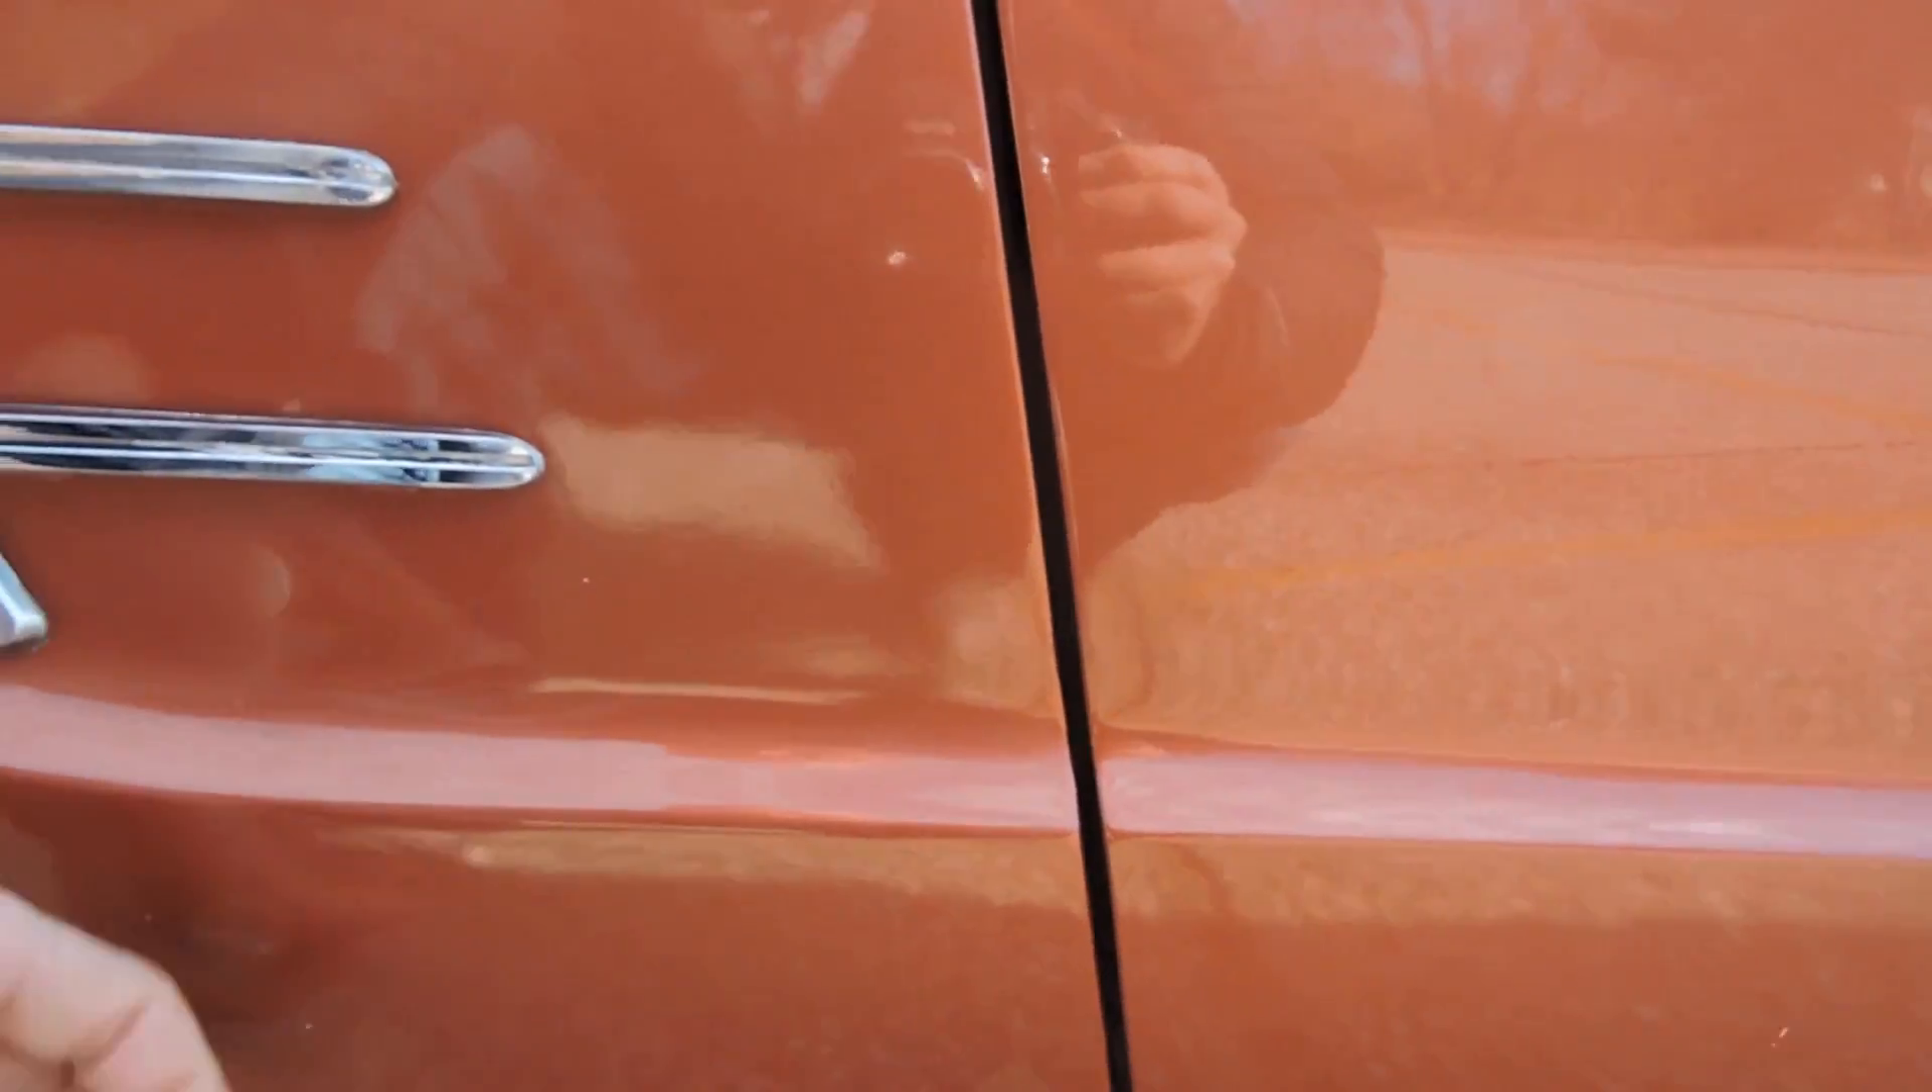The back body line to this door is excellent. Nice even gap. It lines up beautiful across here and here.